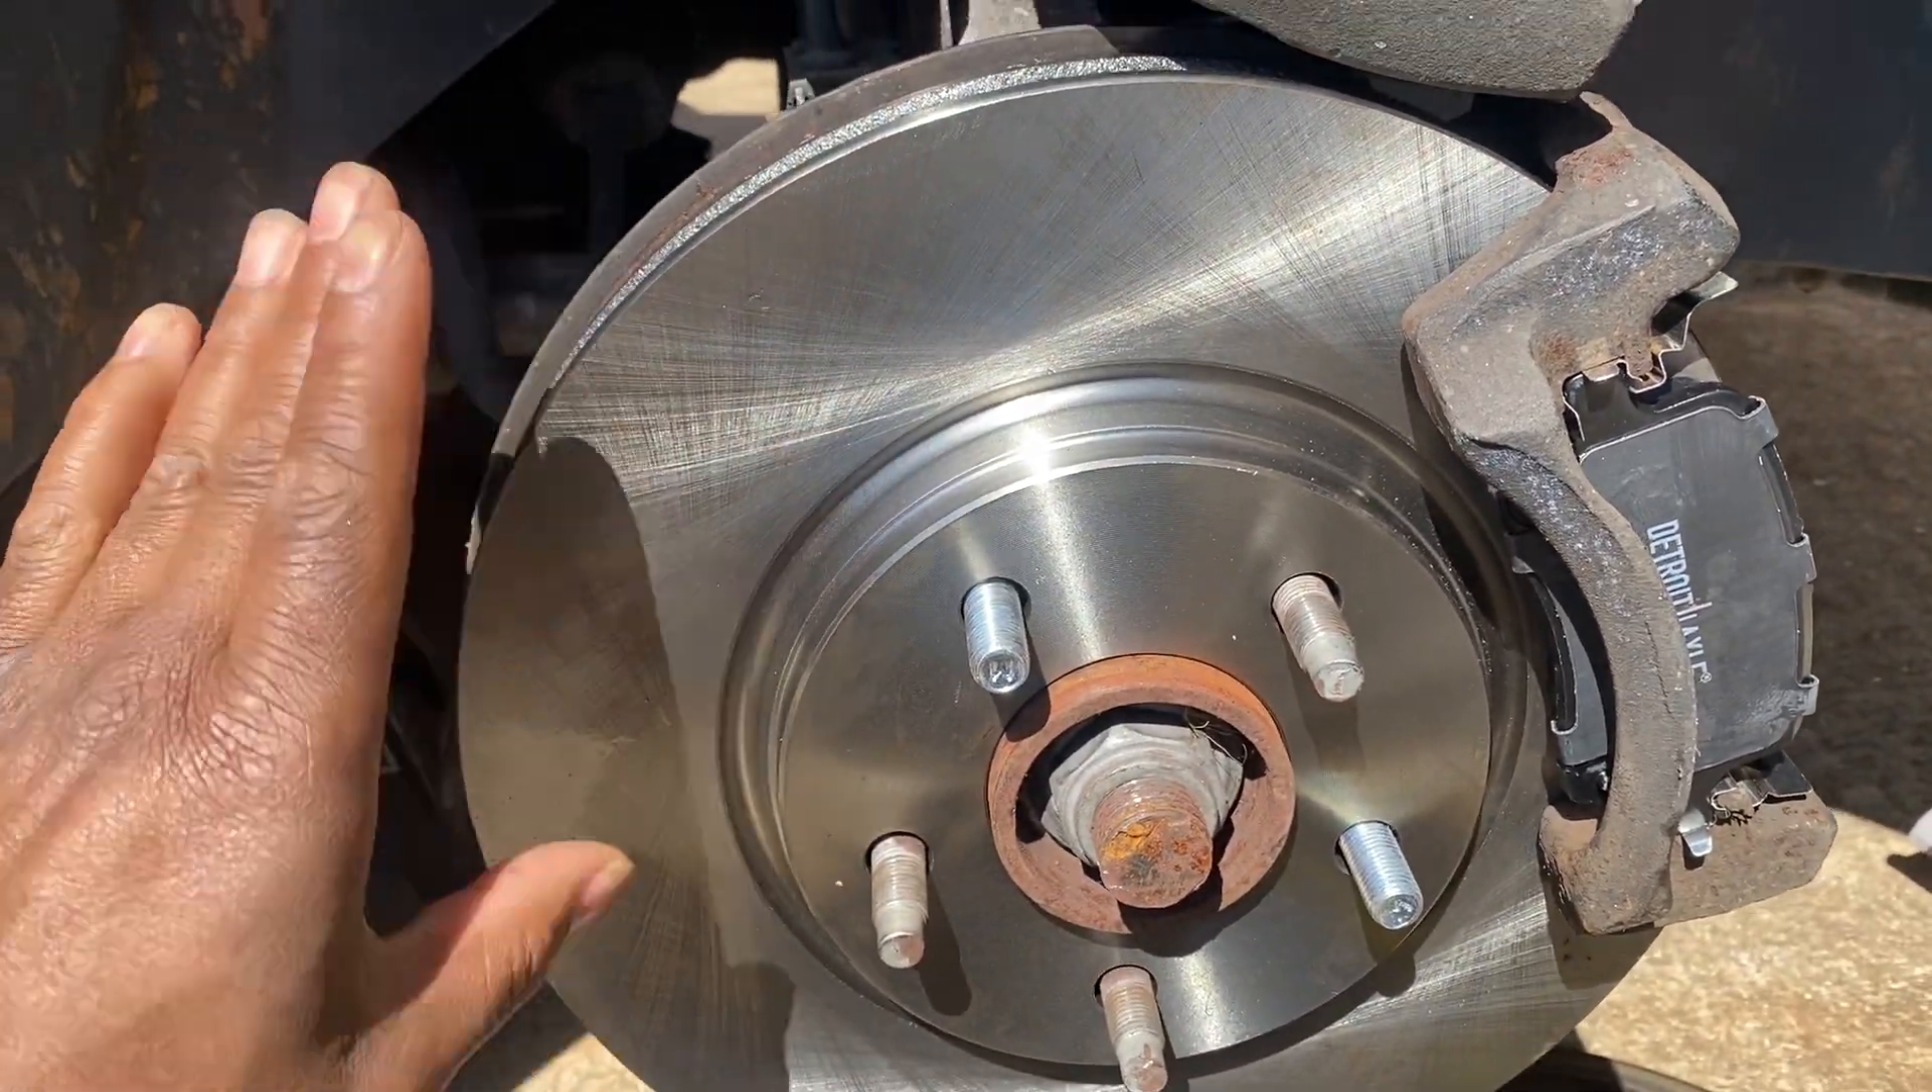All right so the rotor is on.